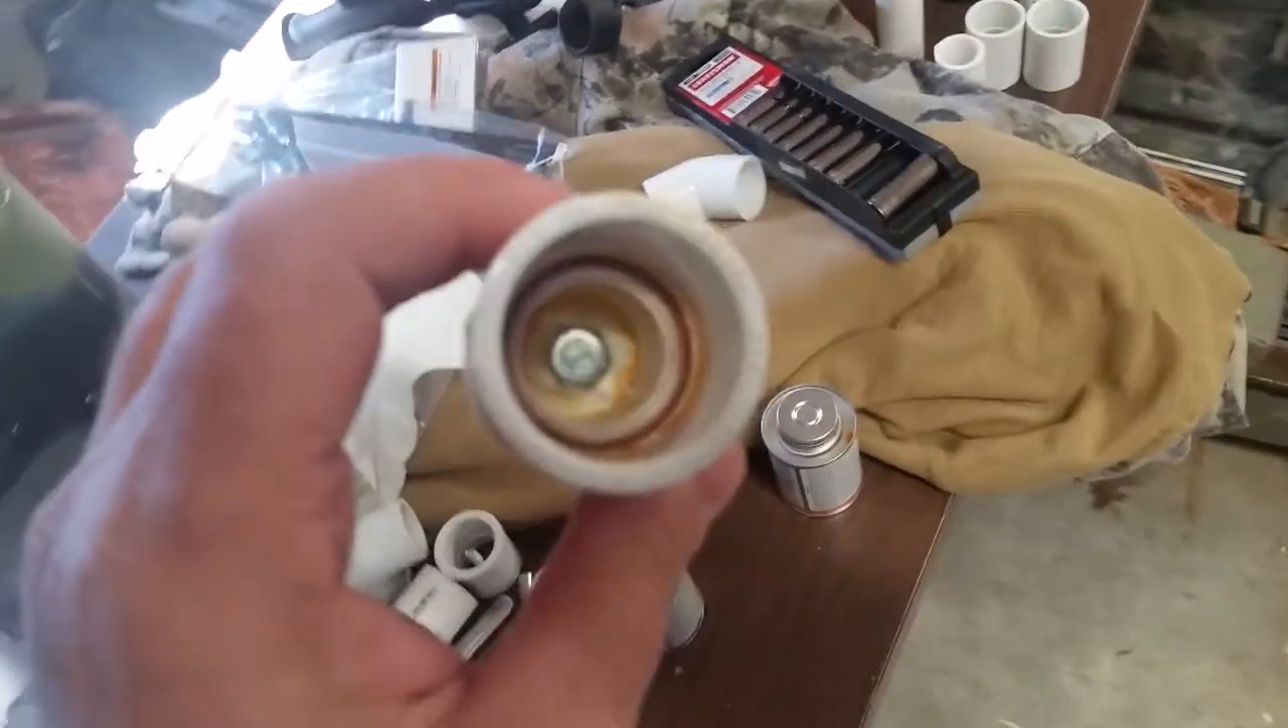Okay, so you see I've got the bolt down in there.